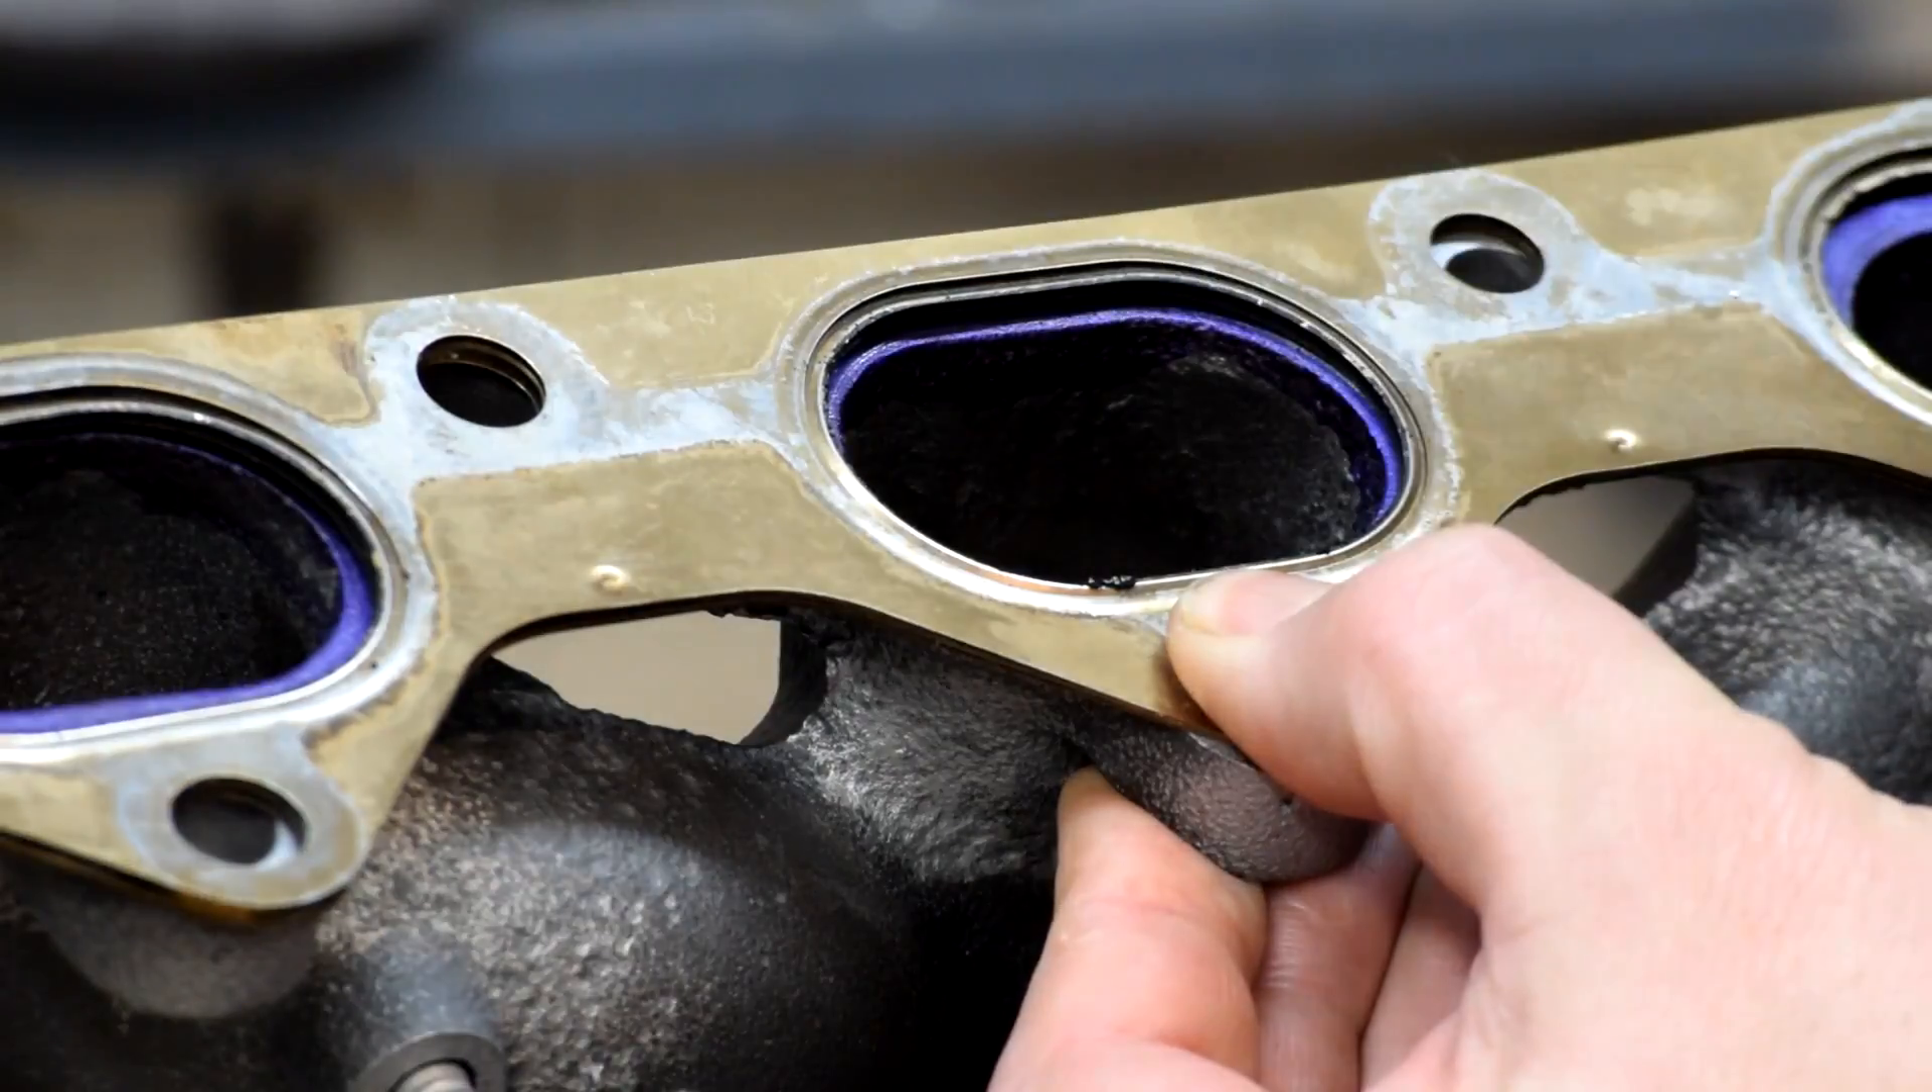You can see we've scribed around the inside of the exhaust gasket right in here to show the profile that the gasket takes relative to the port. And you can see there's a little bit of a stepping here. I mean, there's room to cut back on a little bit of the material here and match this profile exactly to the exhaust gasket.